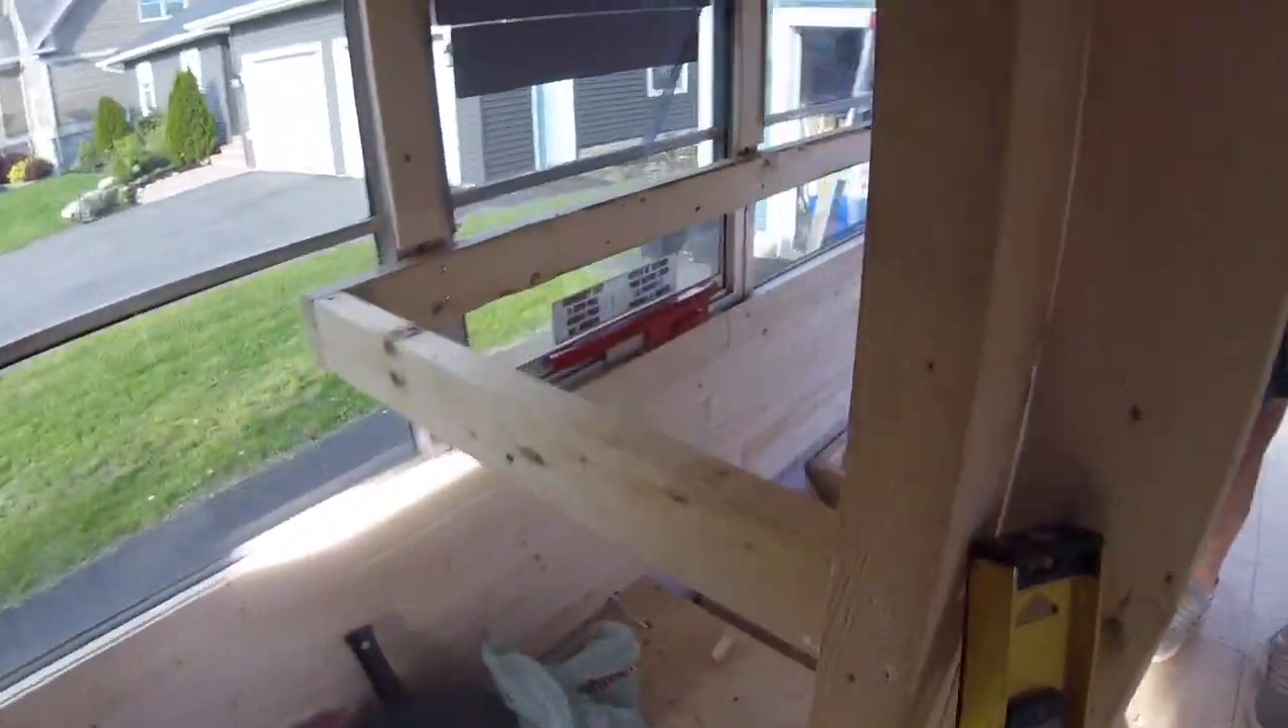We've got the top bunk framed up a little bit.